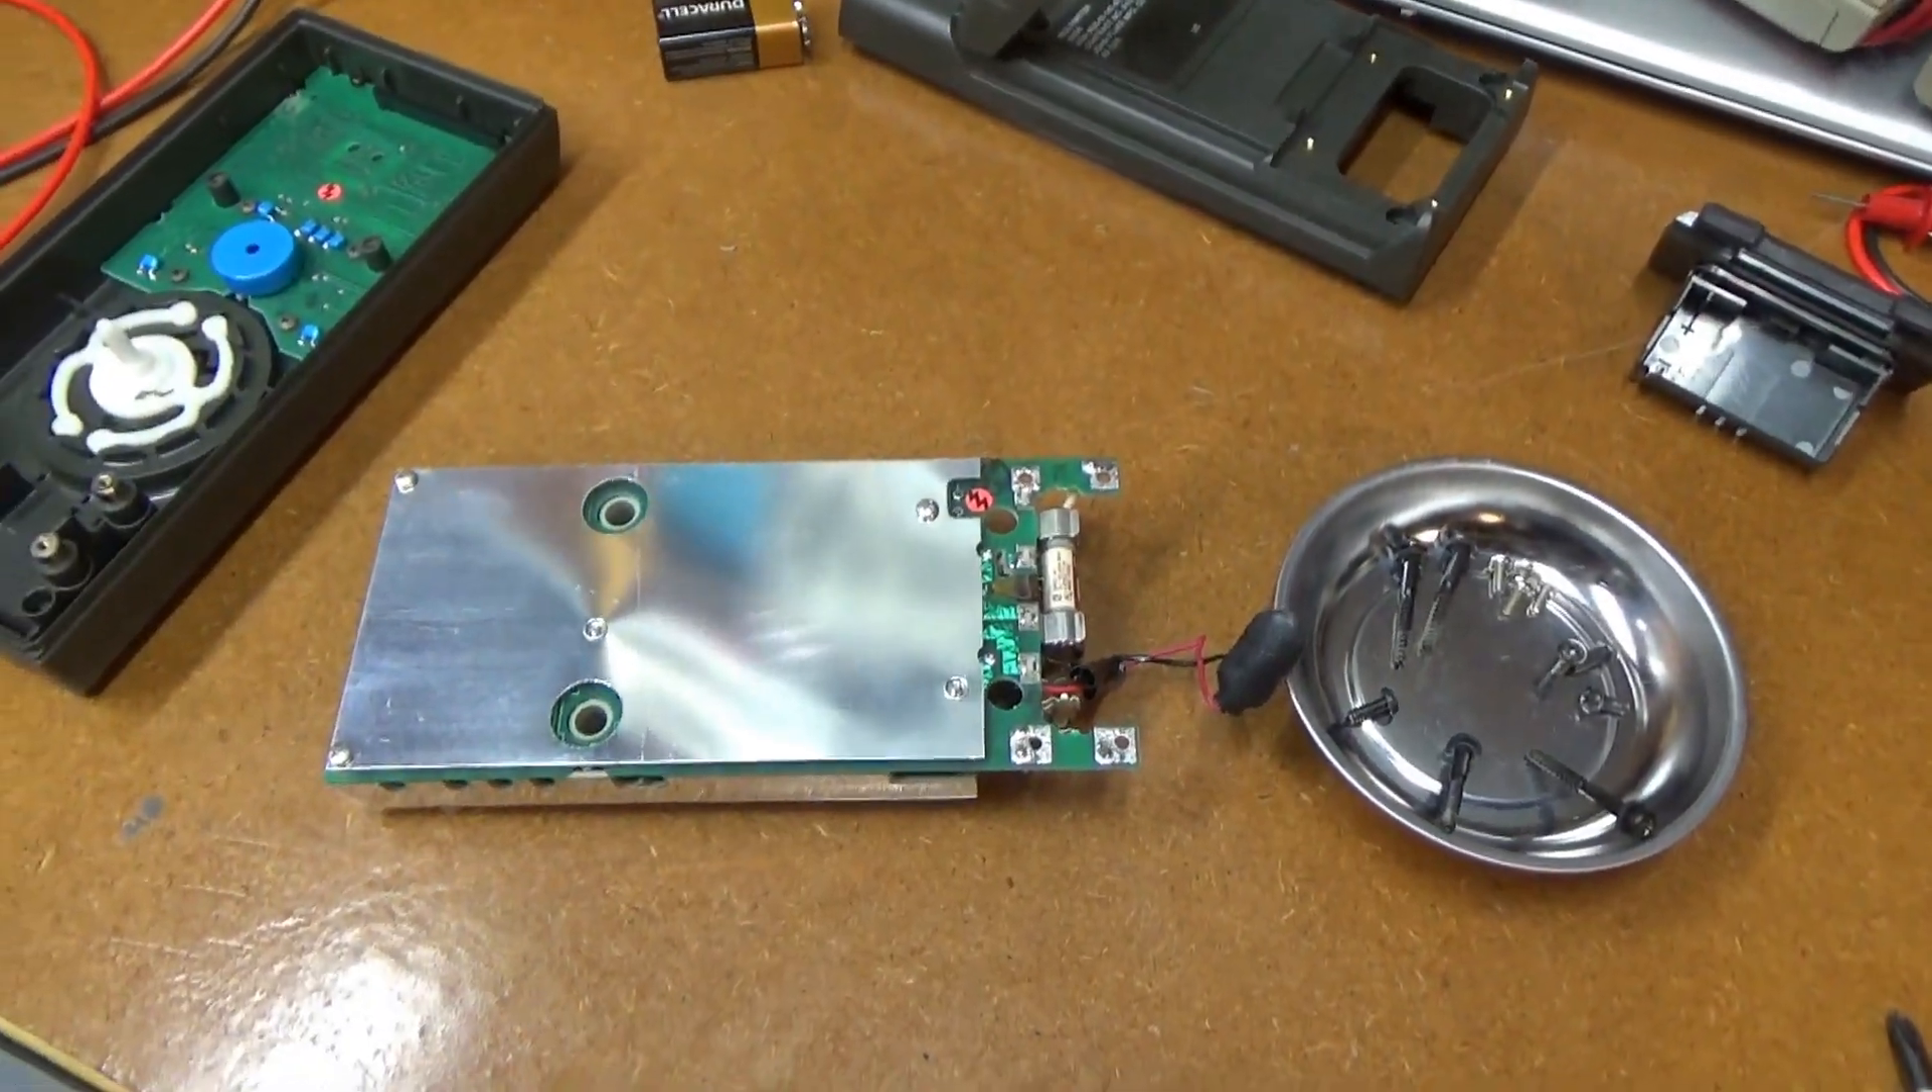And, here's the meter itself with all of its EMI cover. So, we'll have to remove that to be able to see the electronics.